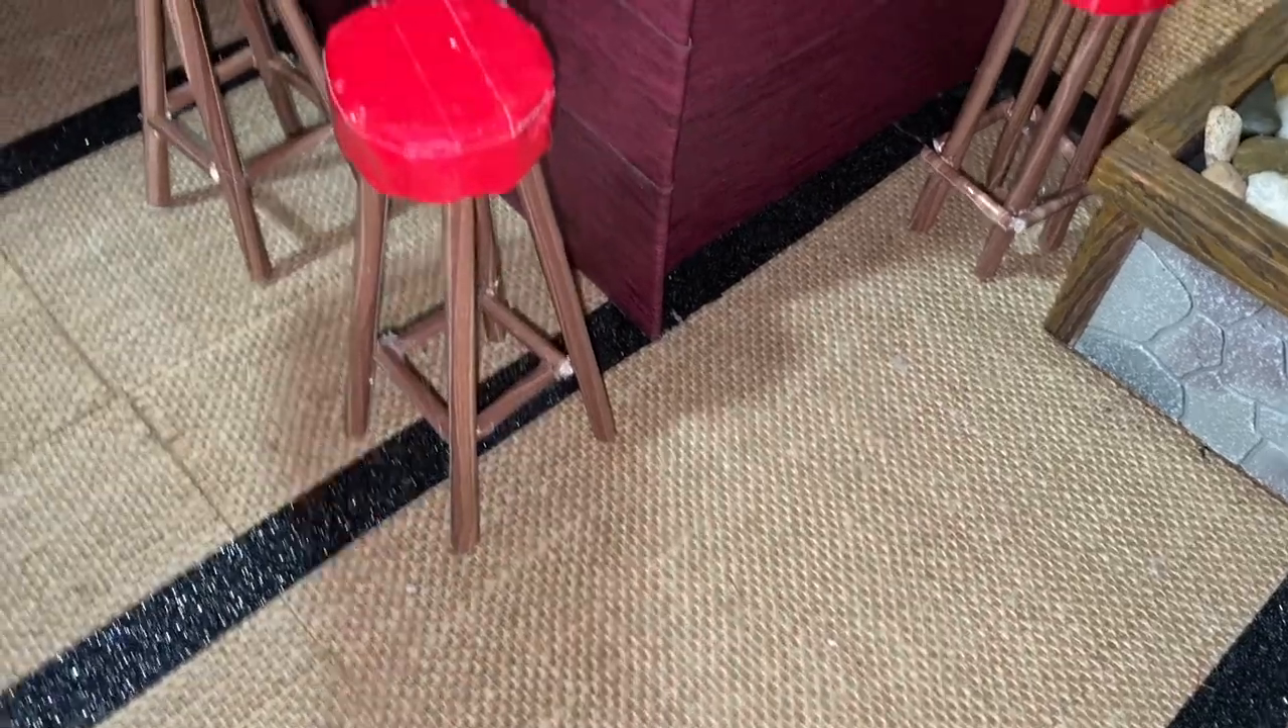I hot glued those little dowel rods between the four legs of the stools.